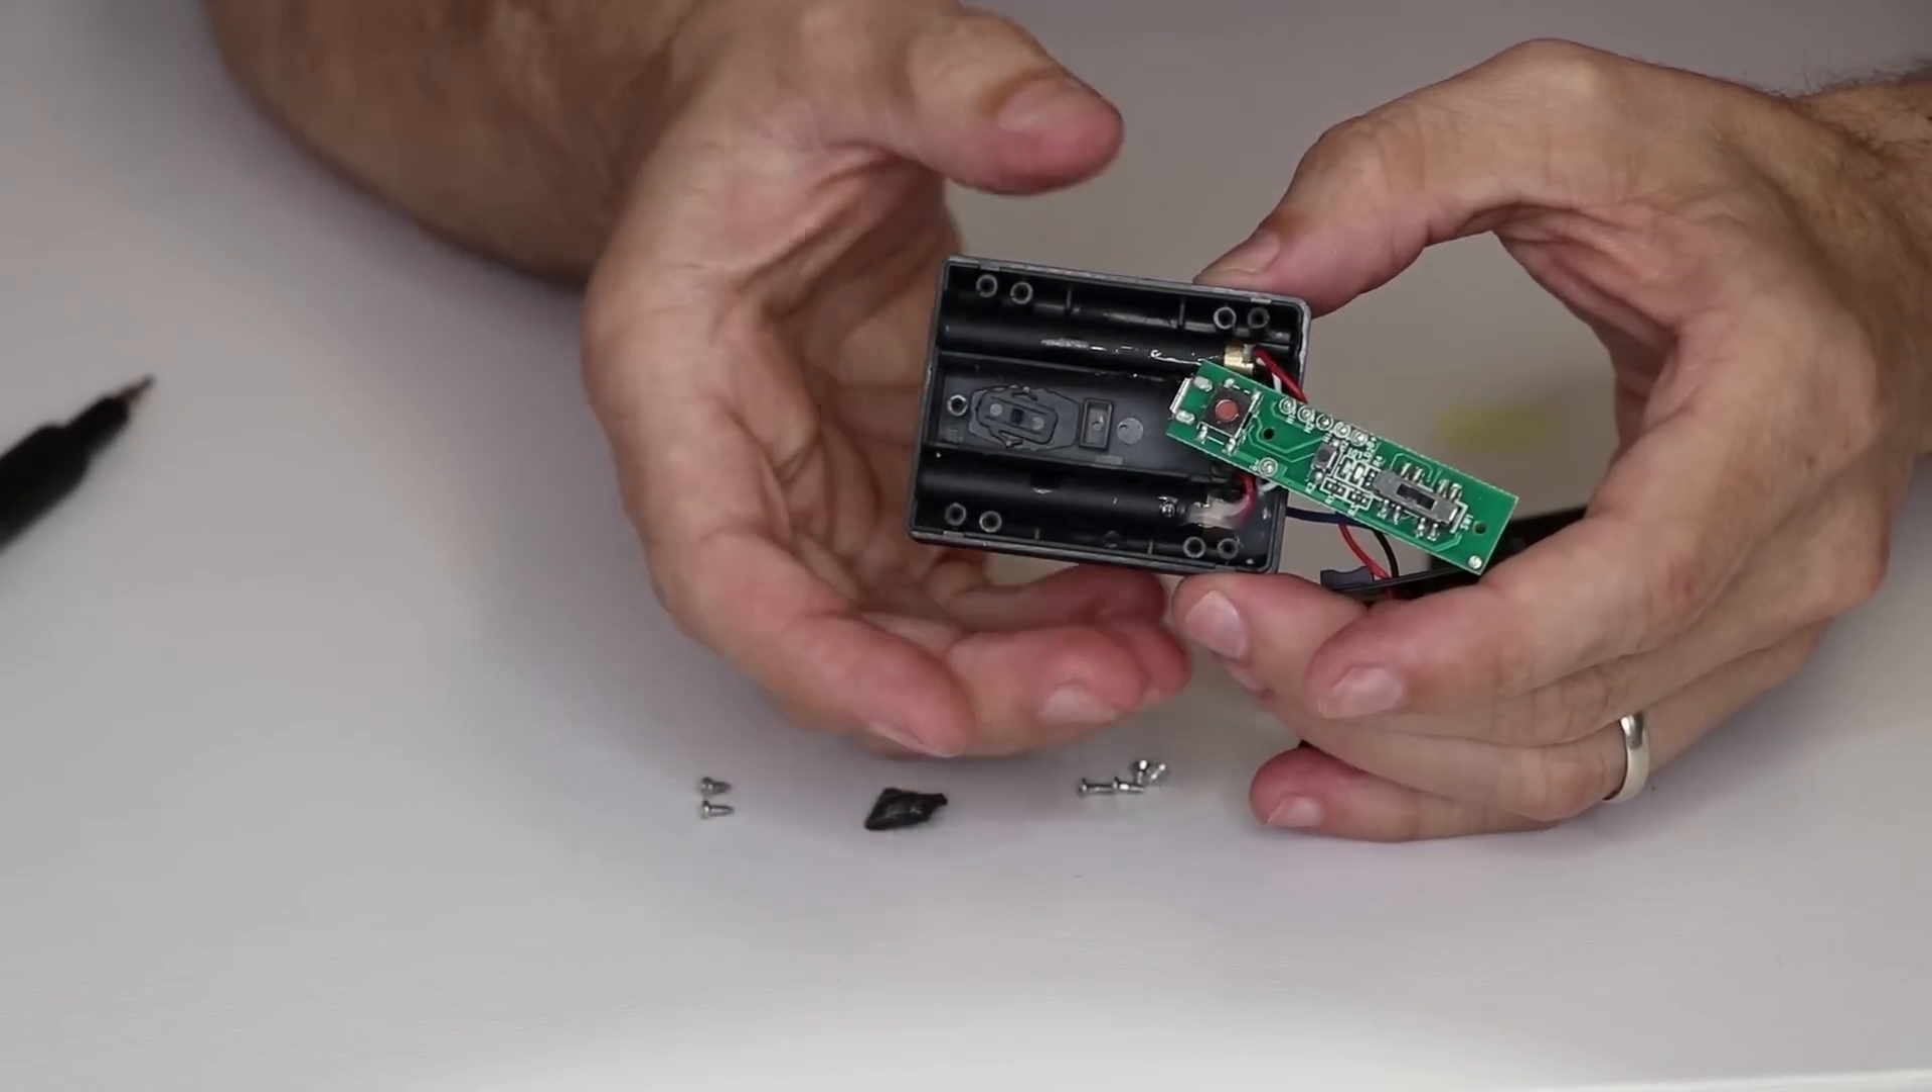And here we have the board removed.